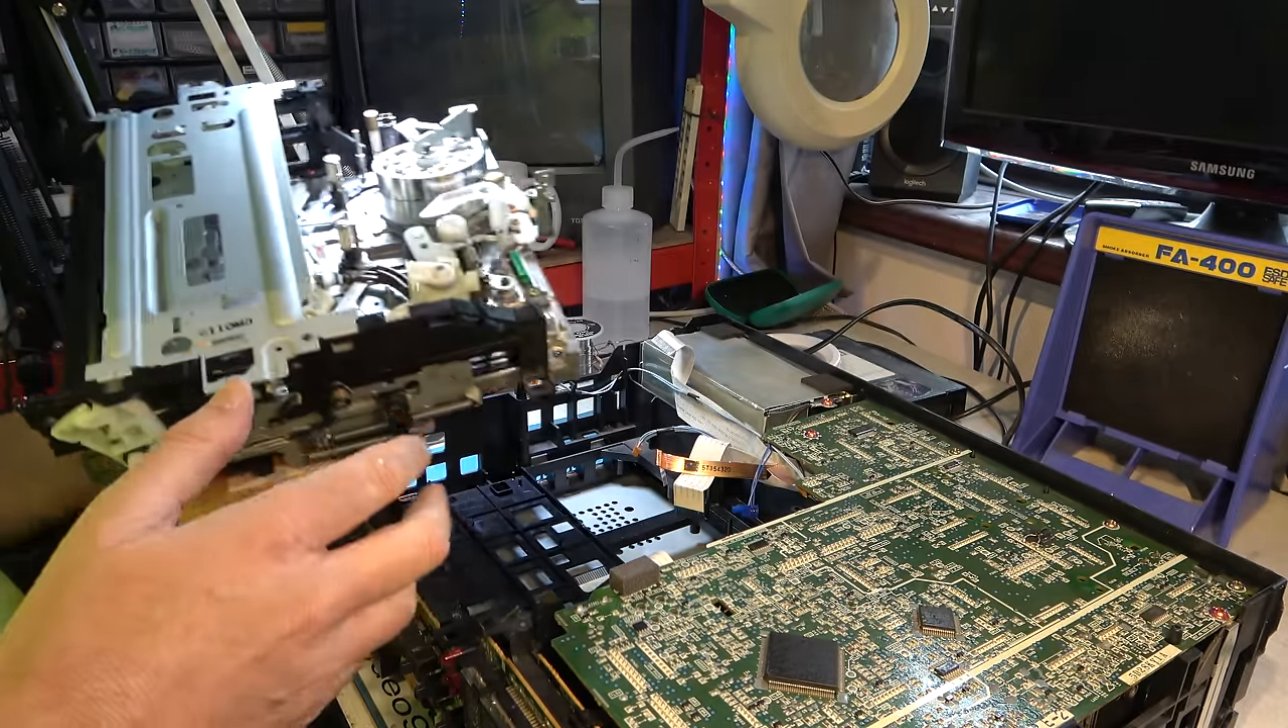Right, after a few connectors, I have the deck out.